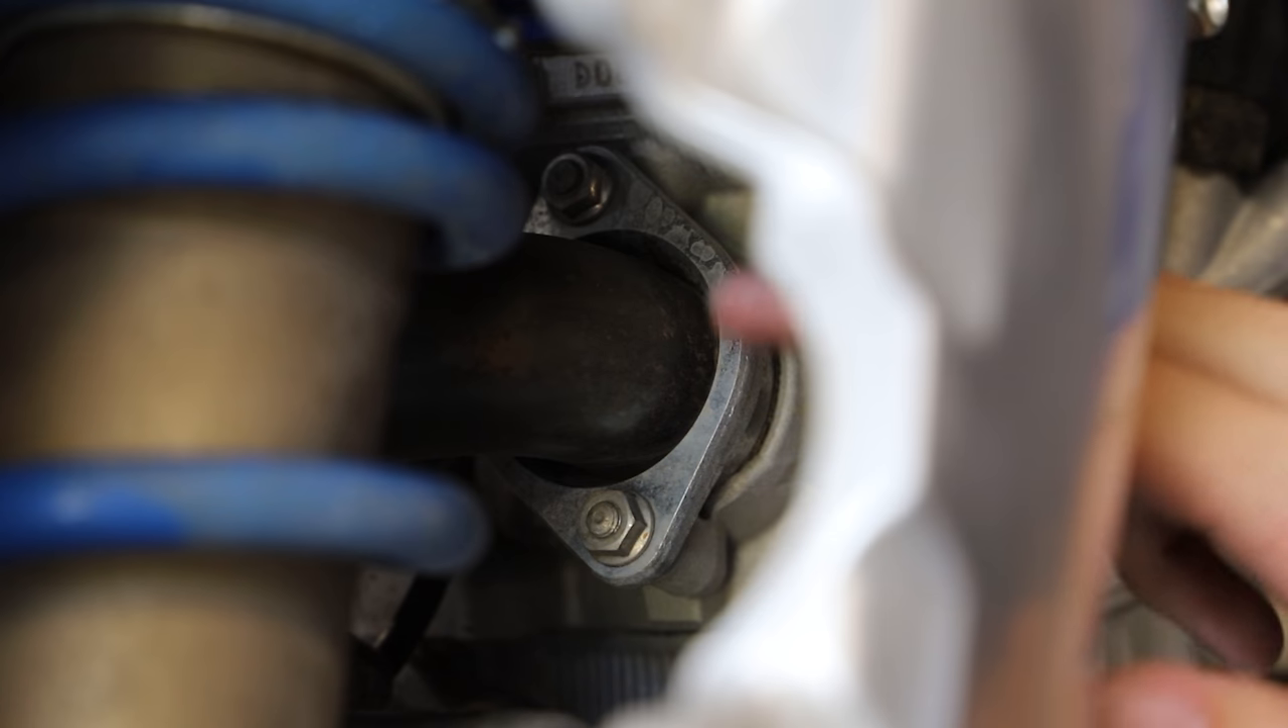The last two bolts to remove our stock exhaust are these two right here.